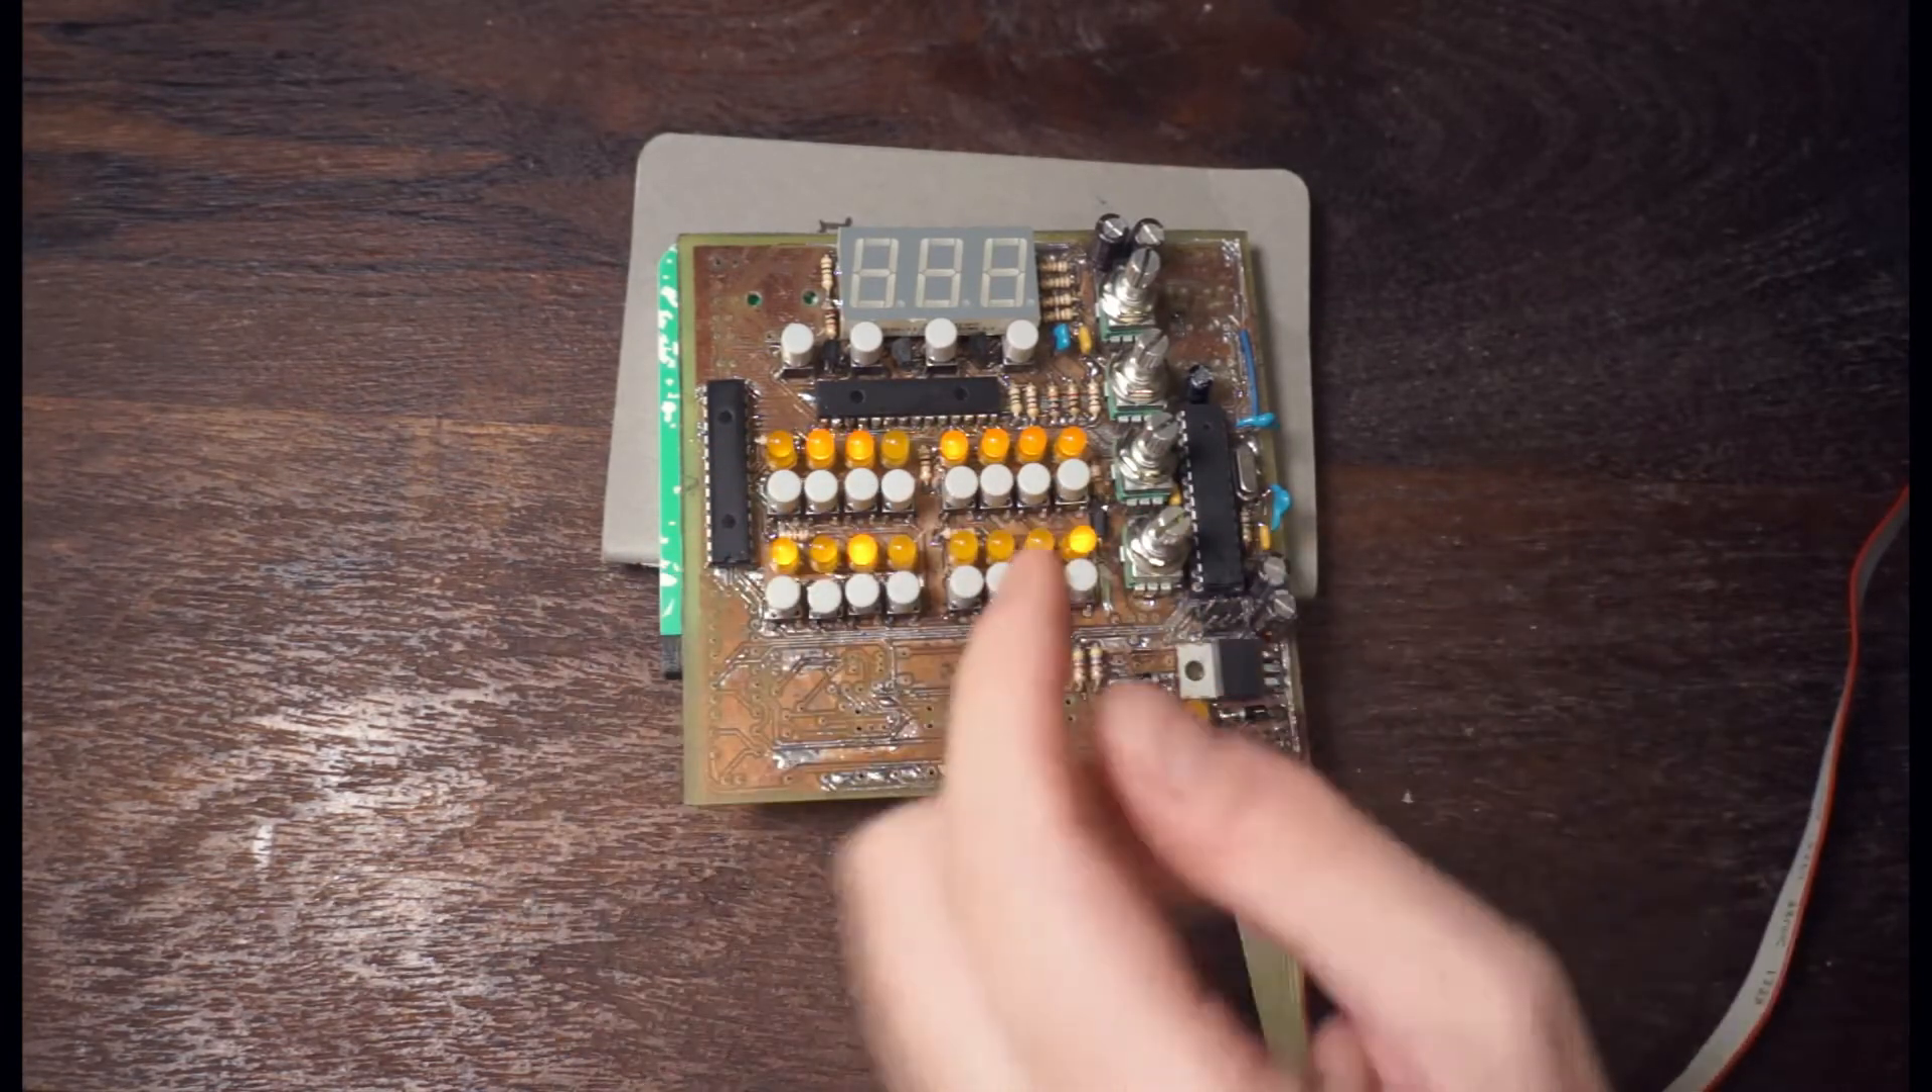After a little more soldering, we now have all of our LEDs and buttons in place, and we can toggle on and off whichever steps we like.